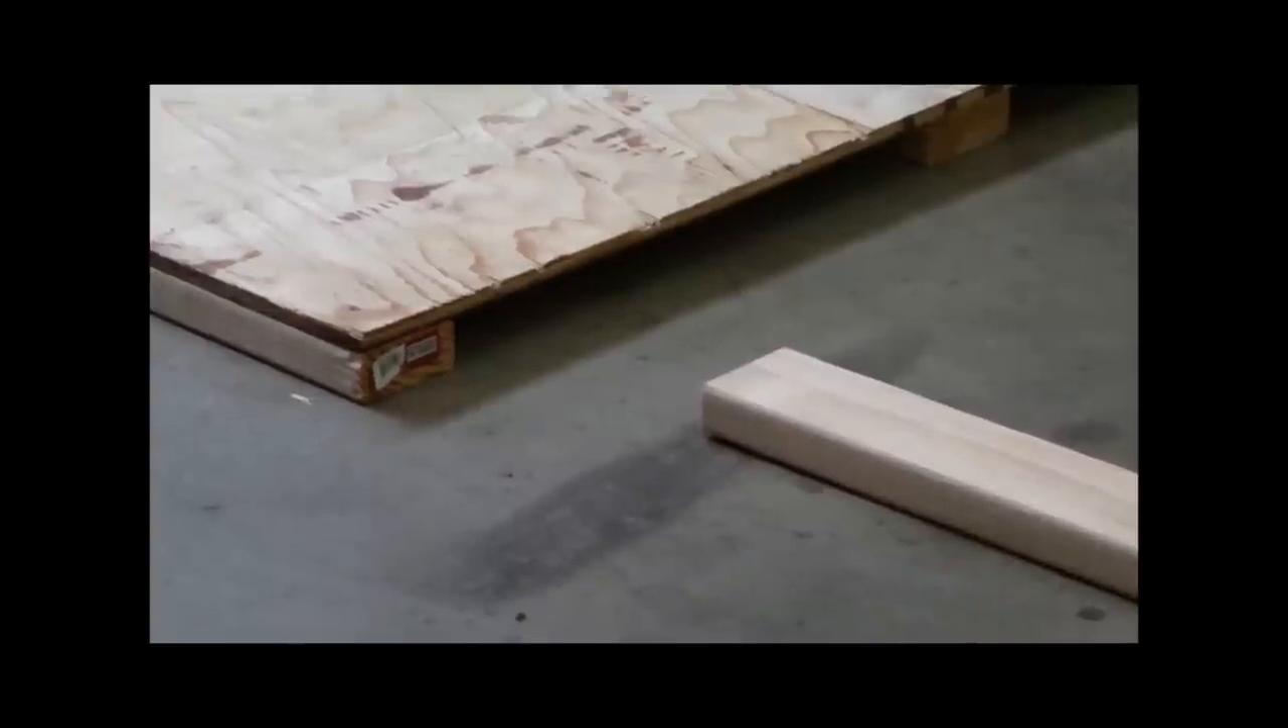Here you can see one corner of my first sheet of plywood with the stud underneath.